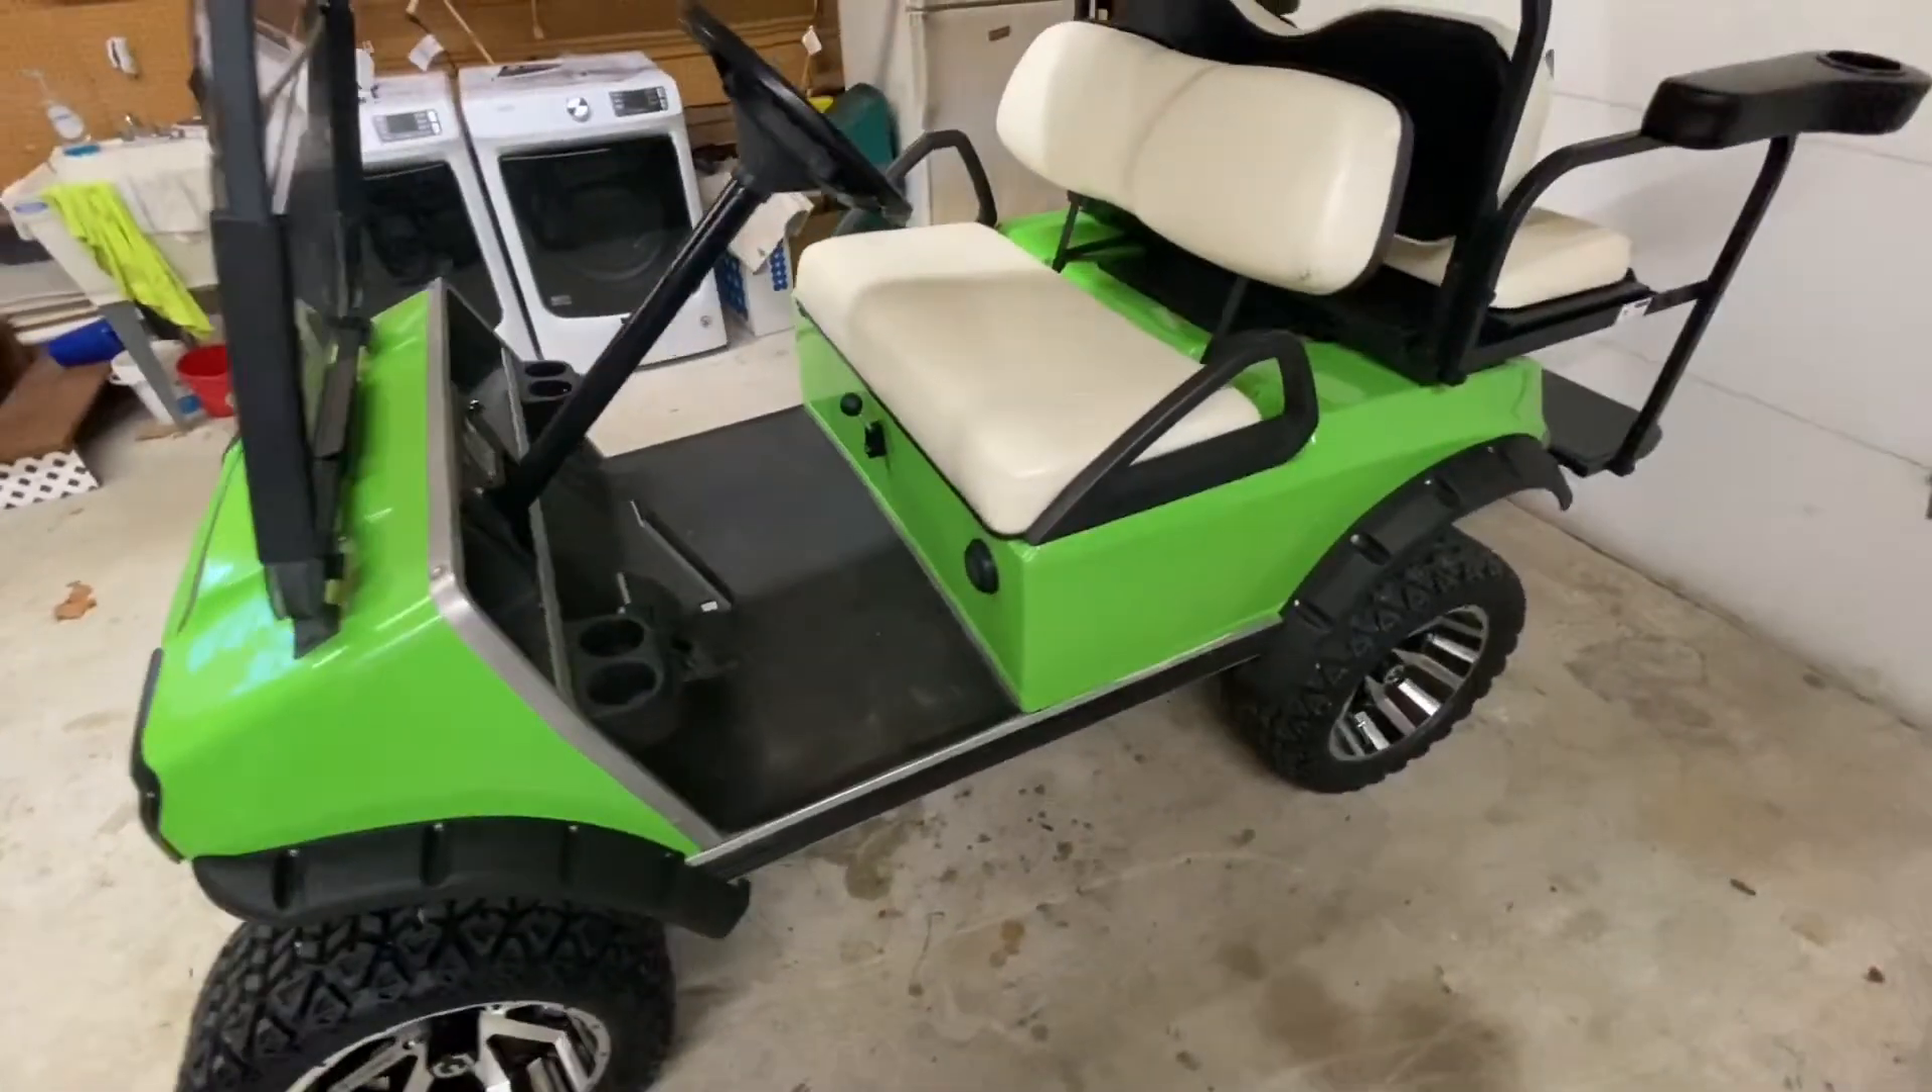All right, guys, so we got the mud guards installed.